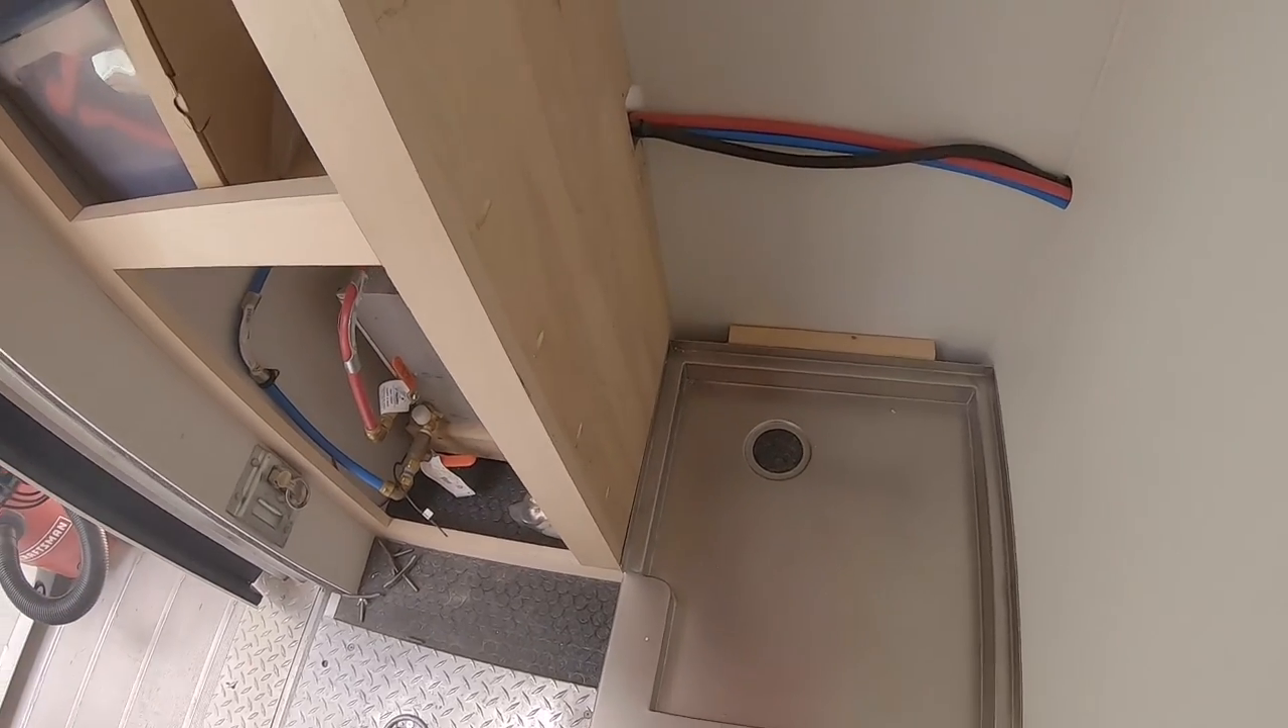Uh we have the shower pan in place so this is where it's going to live so it fits.